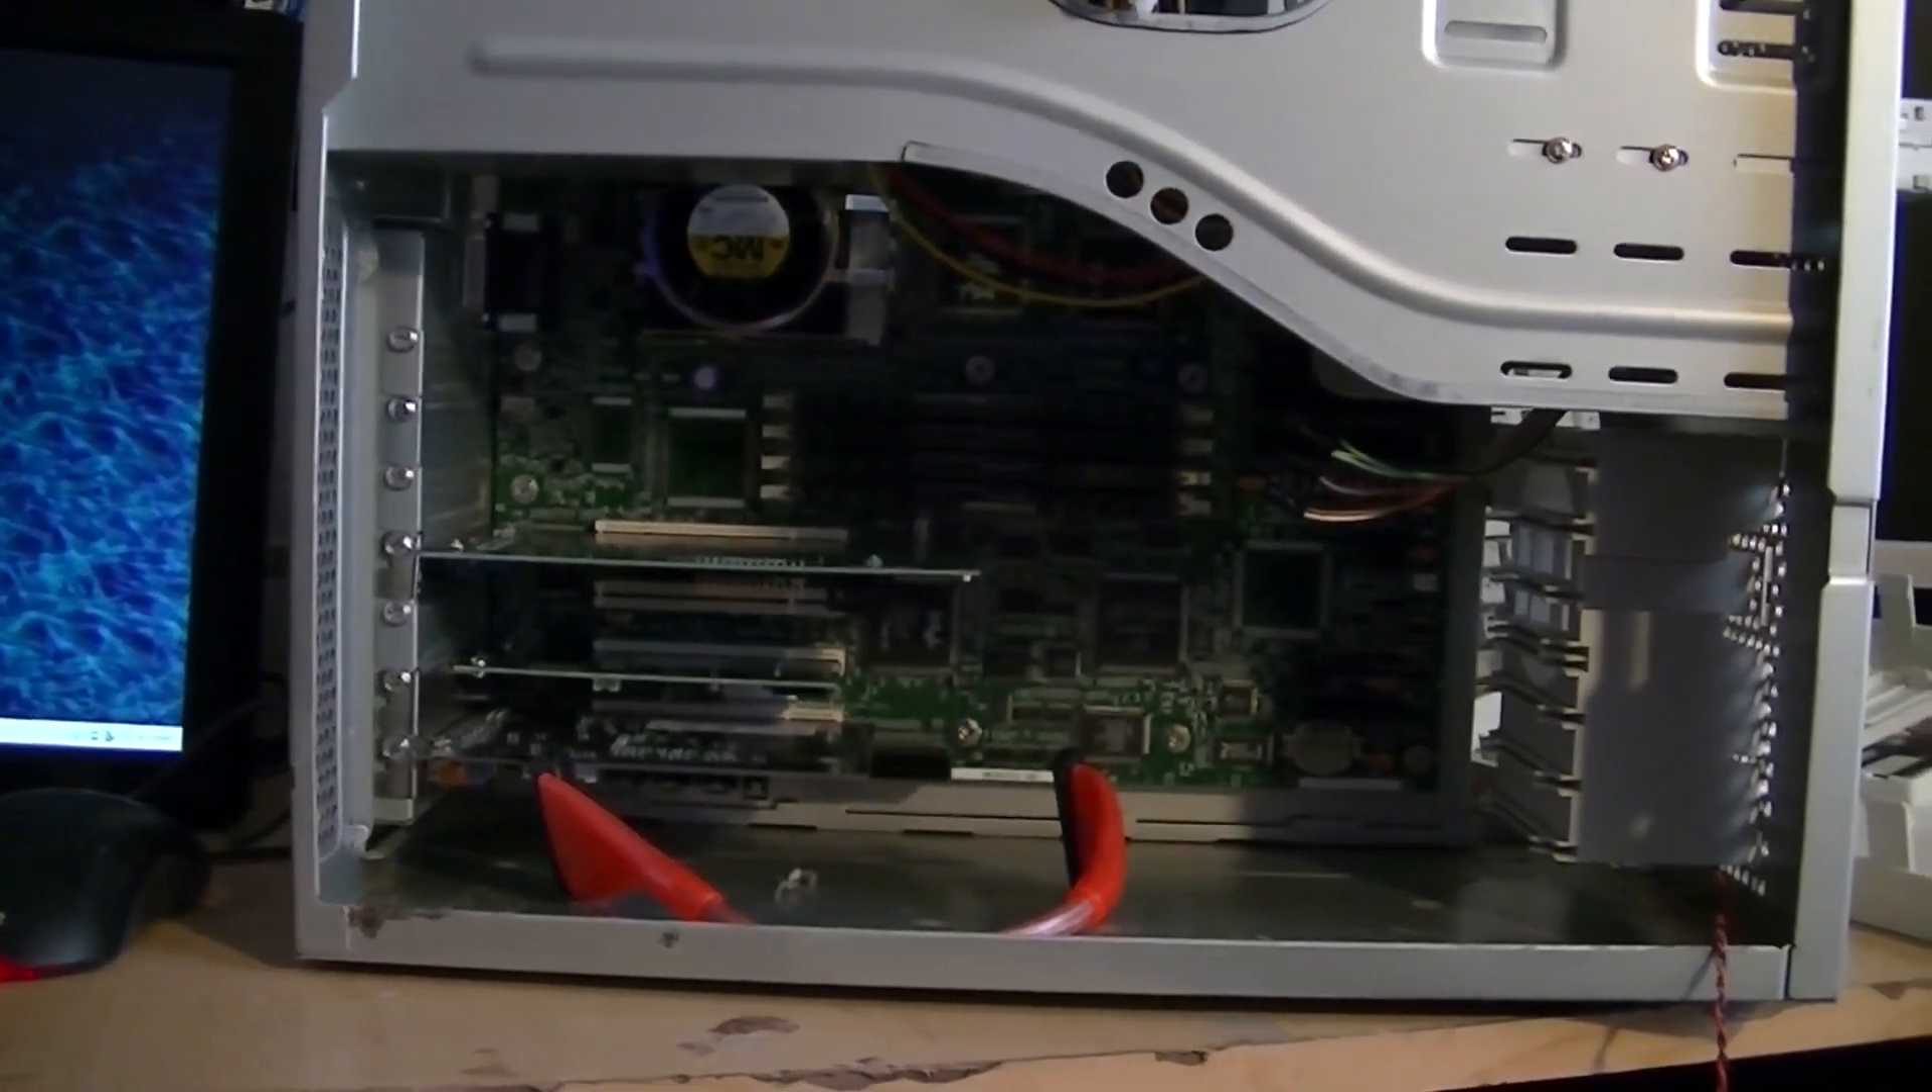Well, here's where we are right now, I've got the motherboard back in the case, got my cards in.